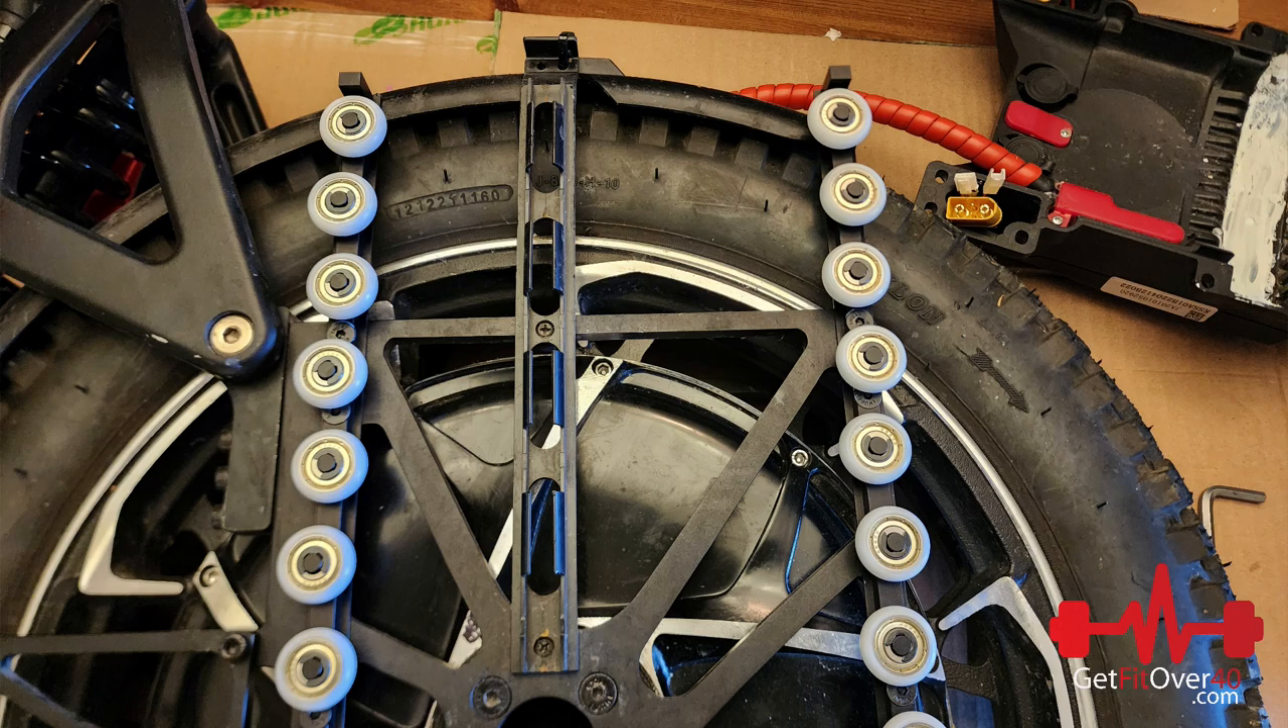And last but not least here are the sliders installed on the frame there and you can see that they're the cnc new brackets with the roller bearings and everything went on really nicely.